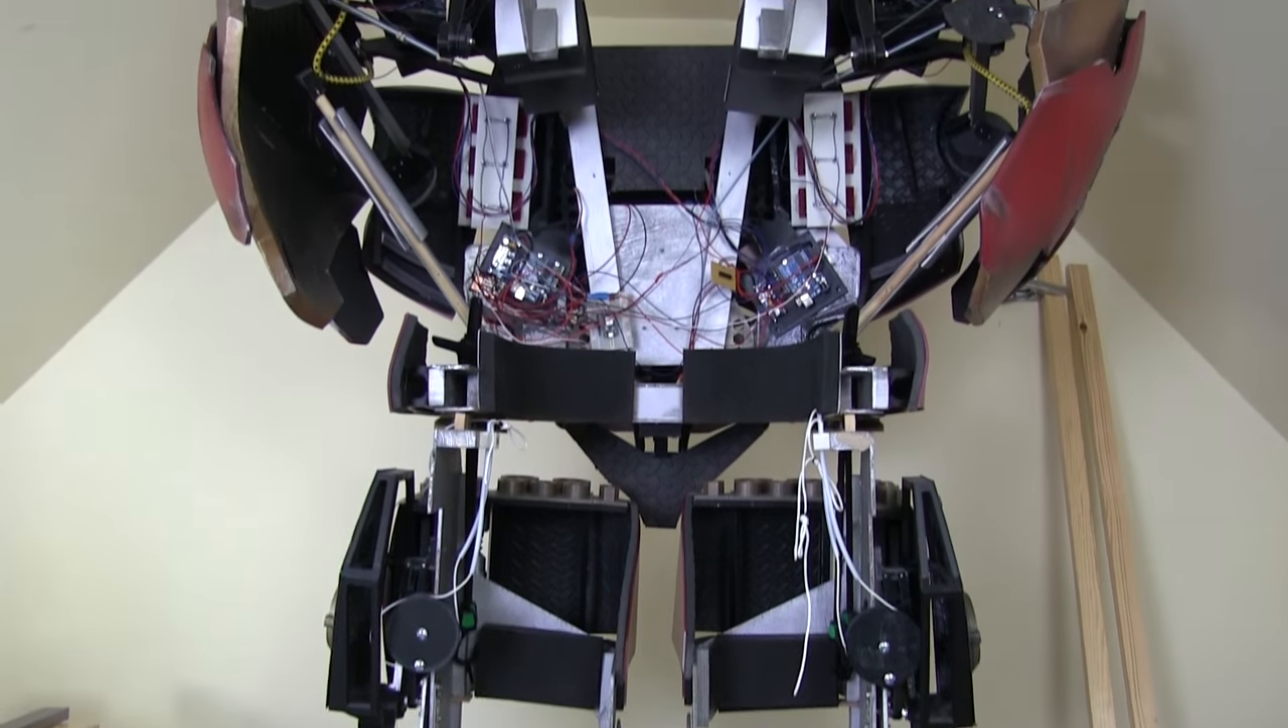I have now the torso propped on the top, which seems to be okay.